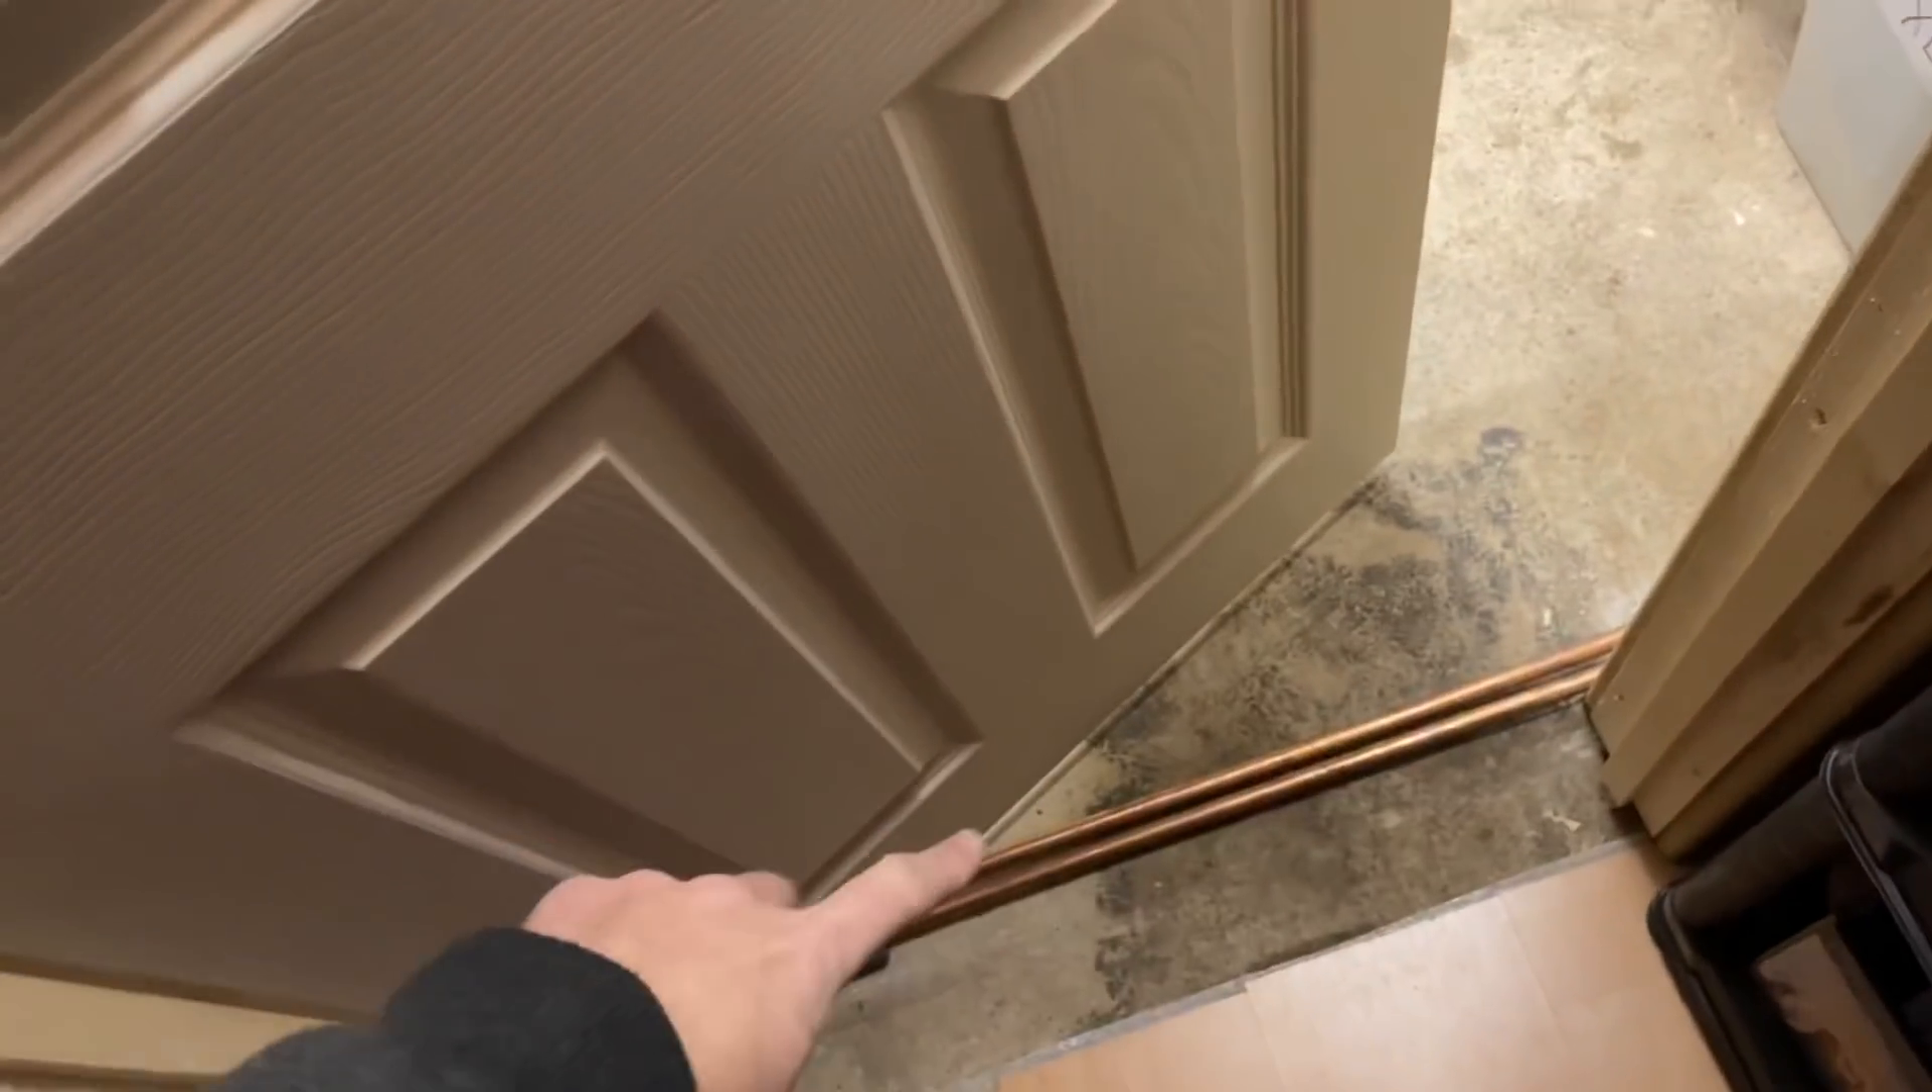We actually had this door installed it's not finished yet because you've got pipes at the bottom here.